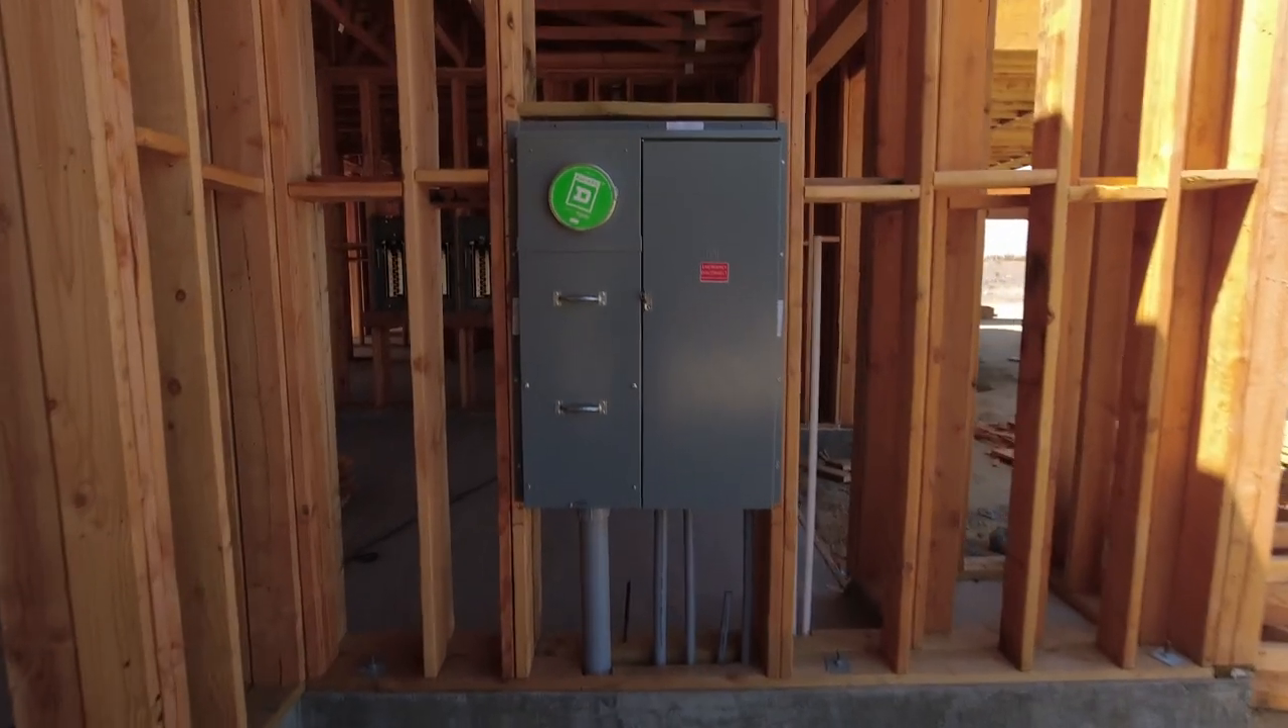So, anyway, you can see that they got the panel in. All right.